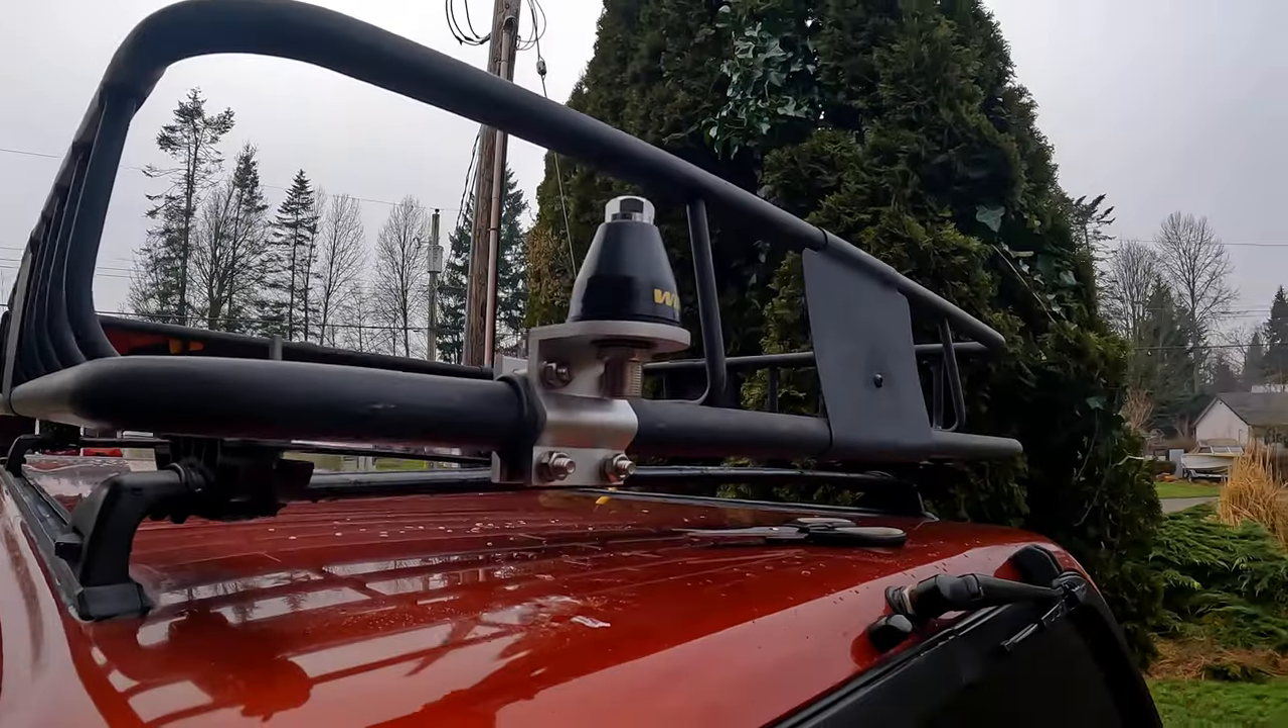The bracket is now on.